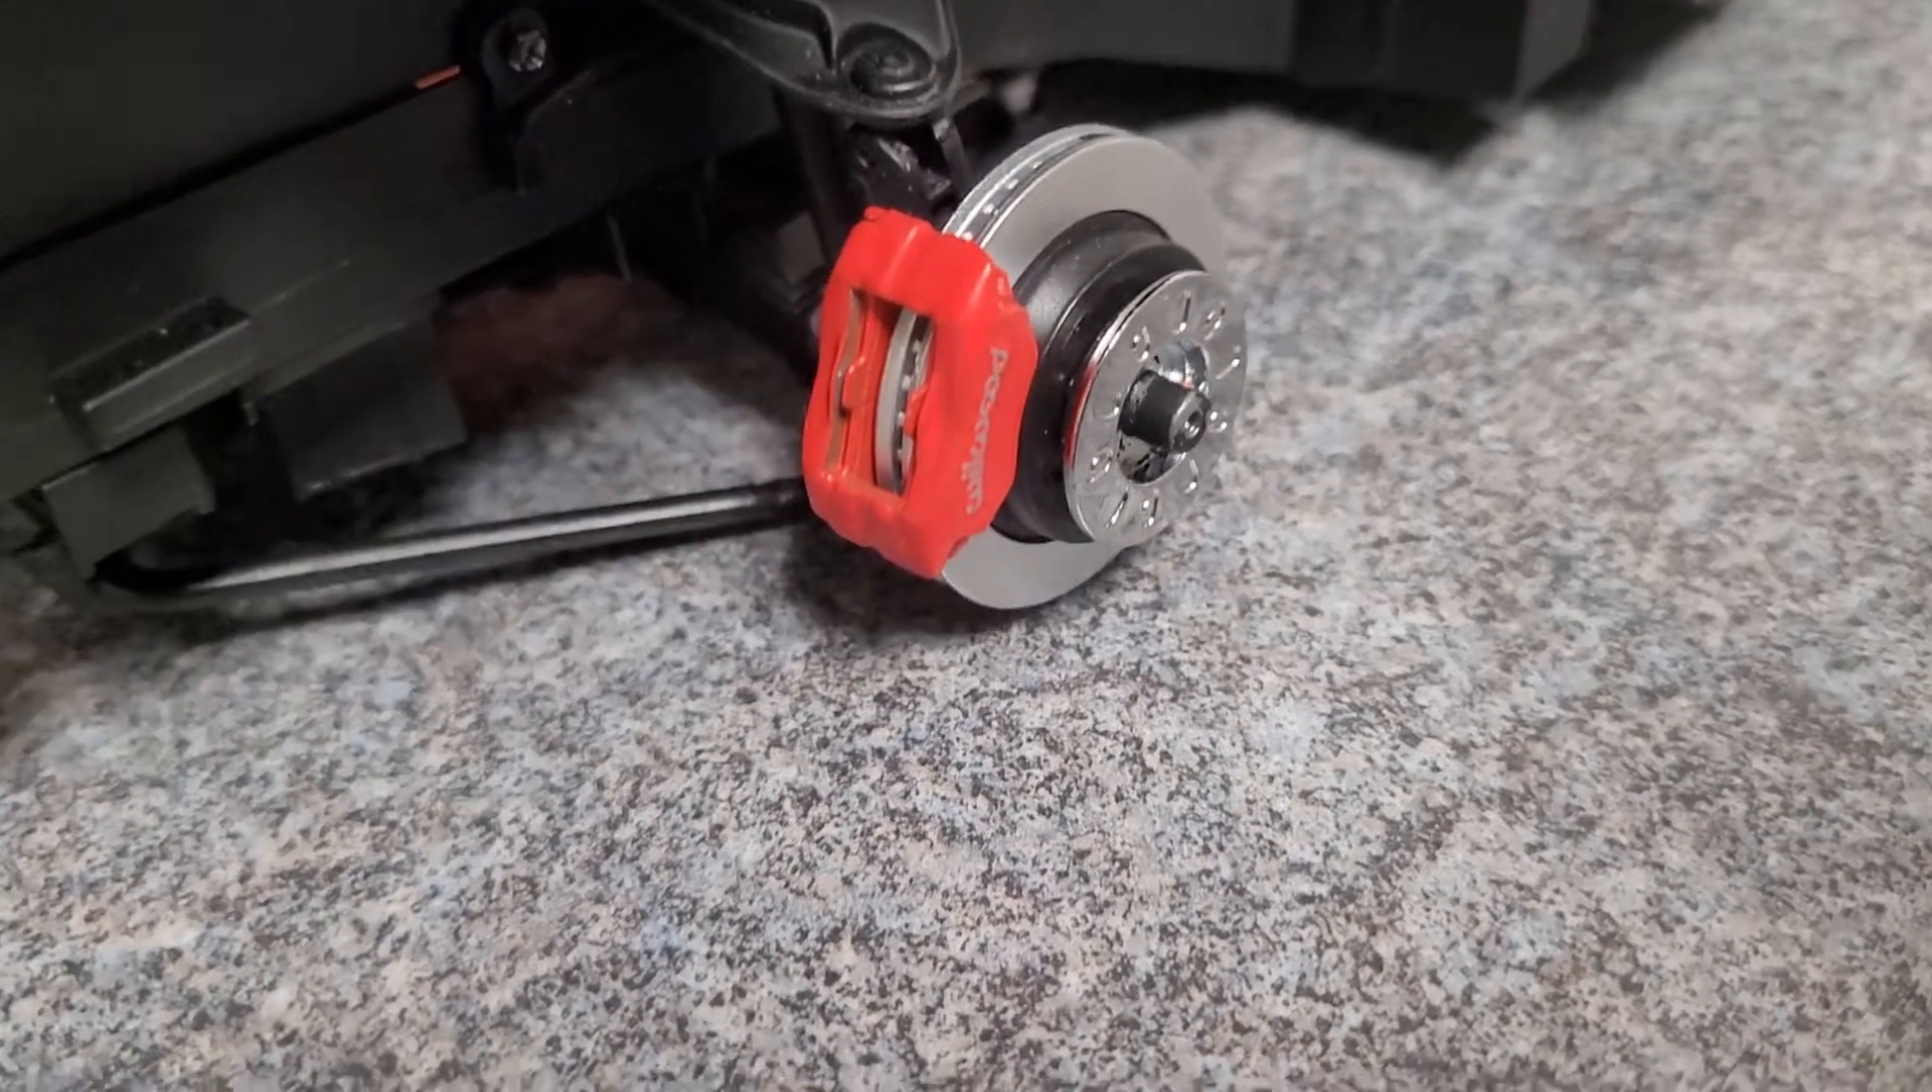Die räder habe ich jetzt noch nicht angeschraubt.